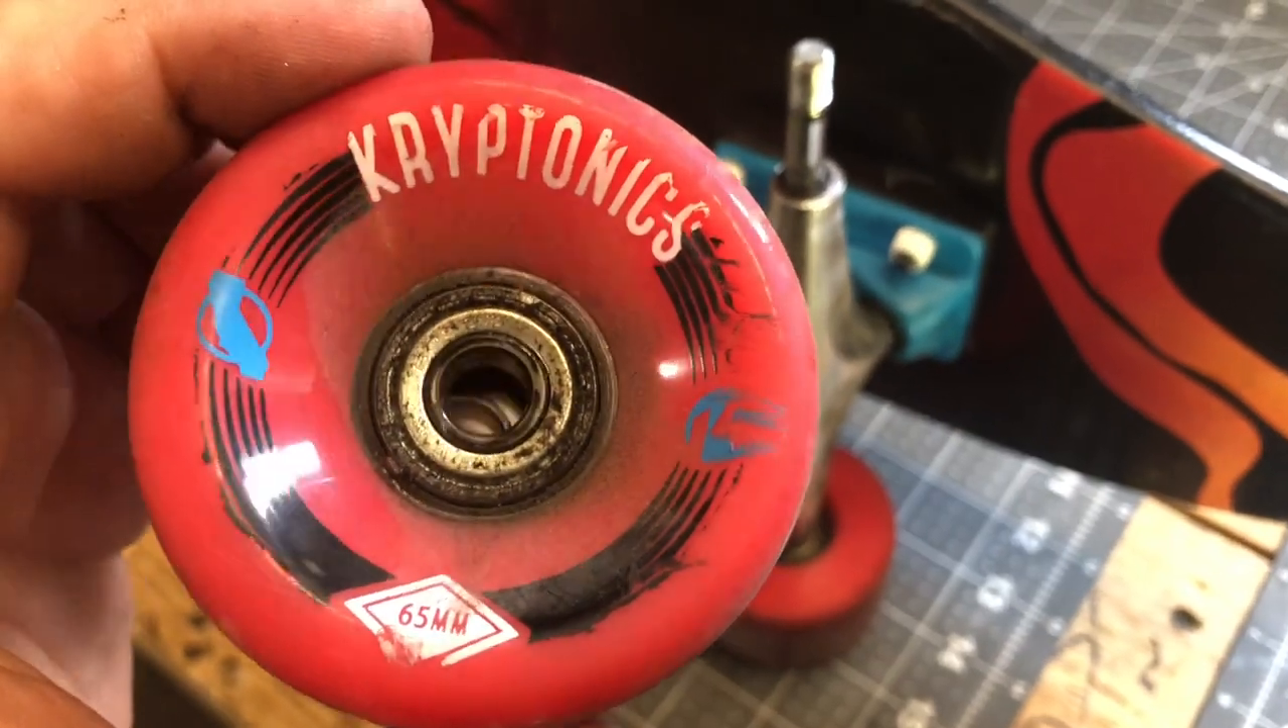So here we have the wheel removed from the truck.